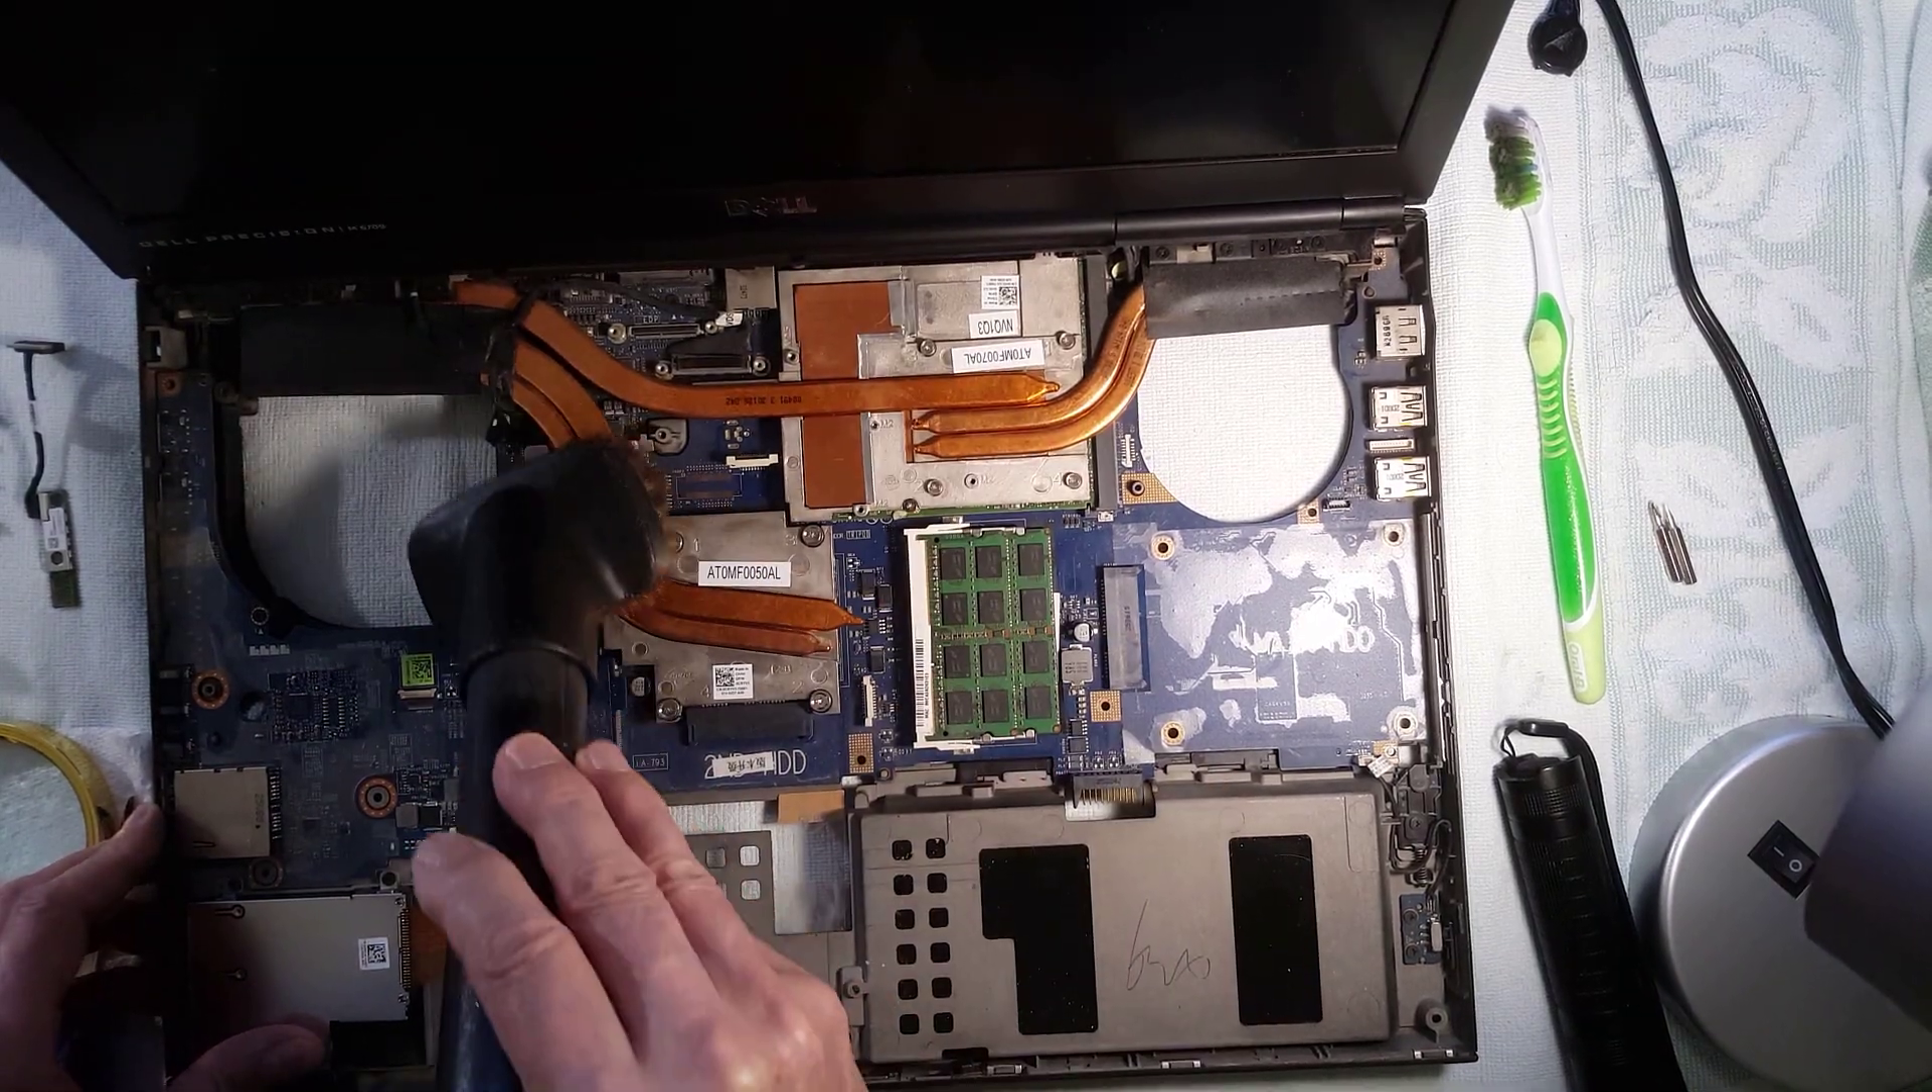Now the heat sinks are exposed and I can begin to disassemble The processor and video card heat sink.